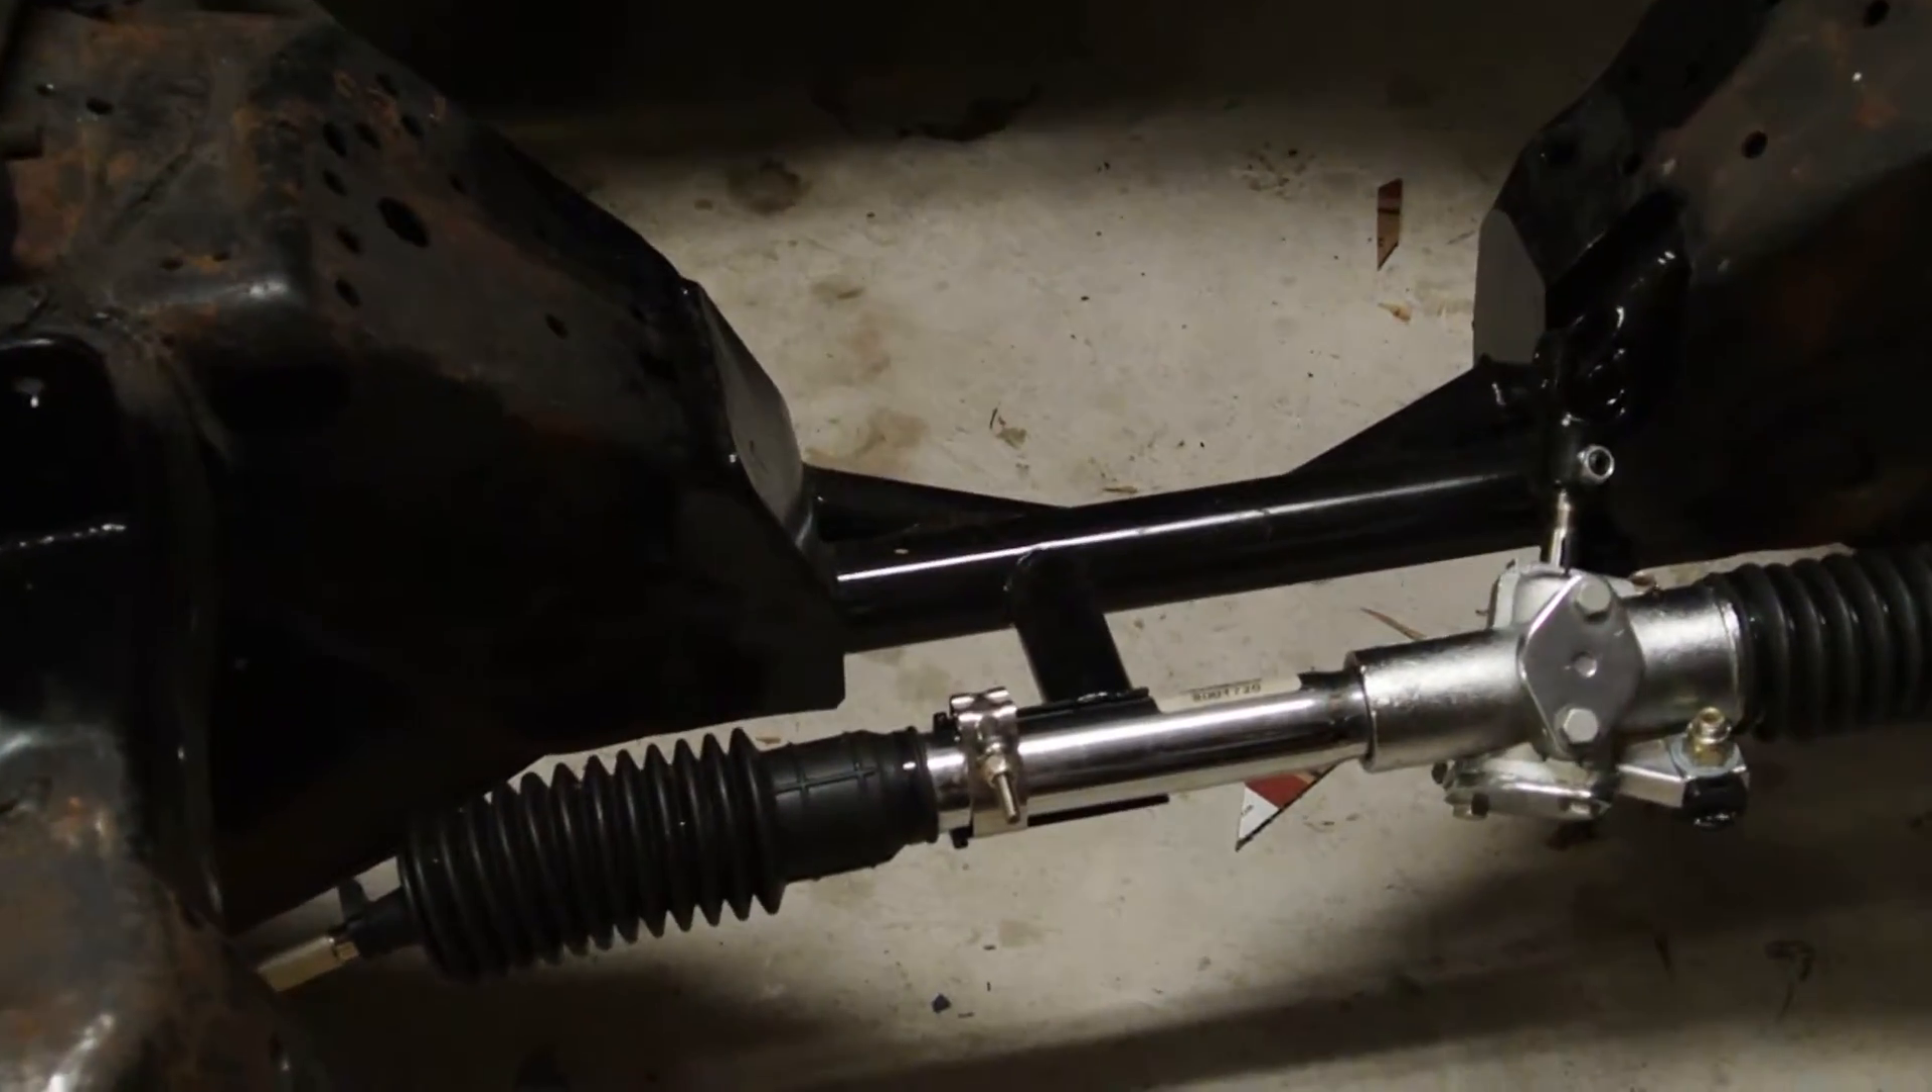As you can see, I've already installed the TRZ rack and pinion.